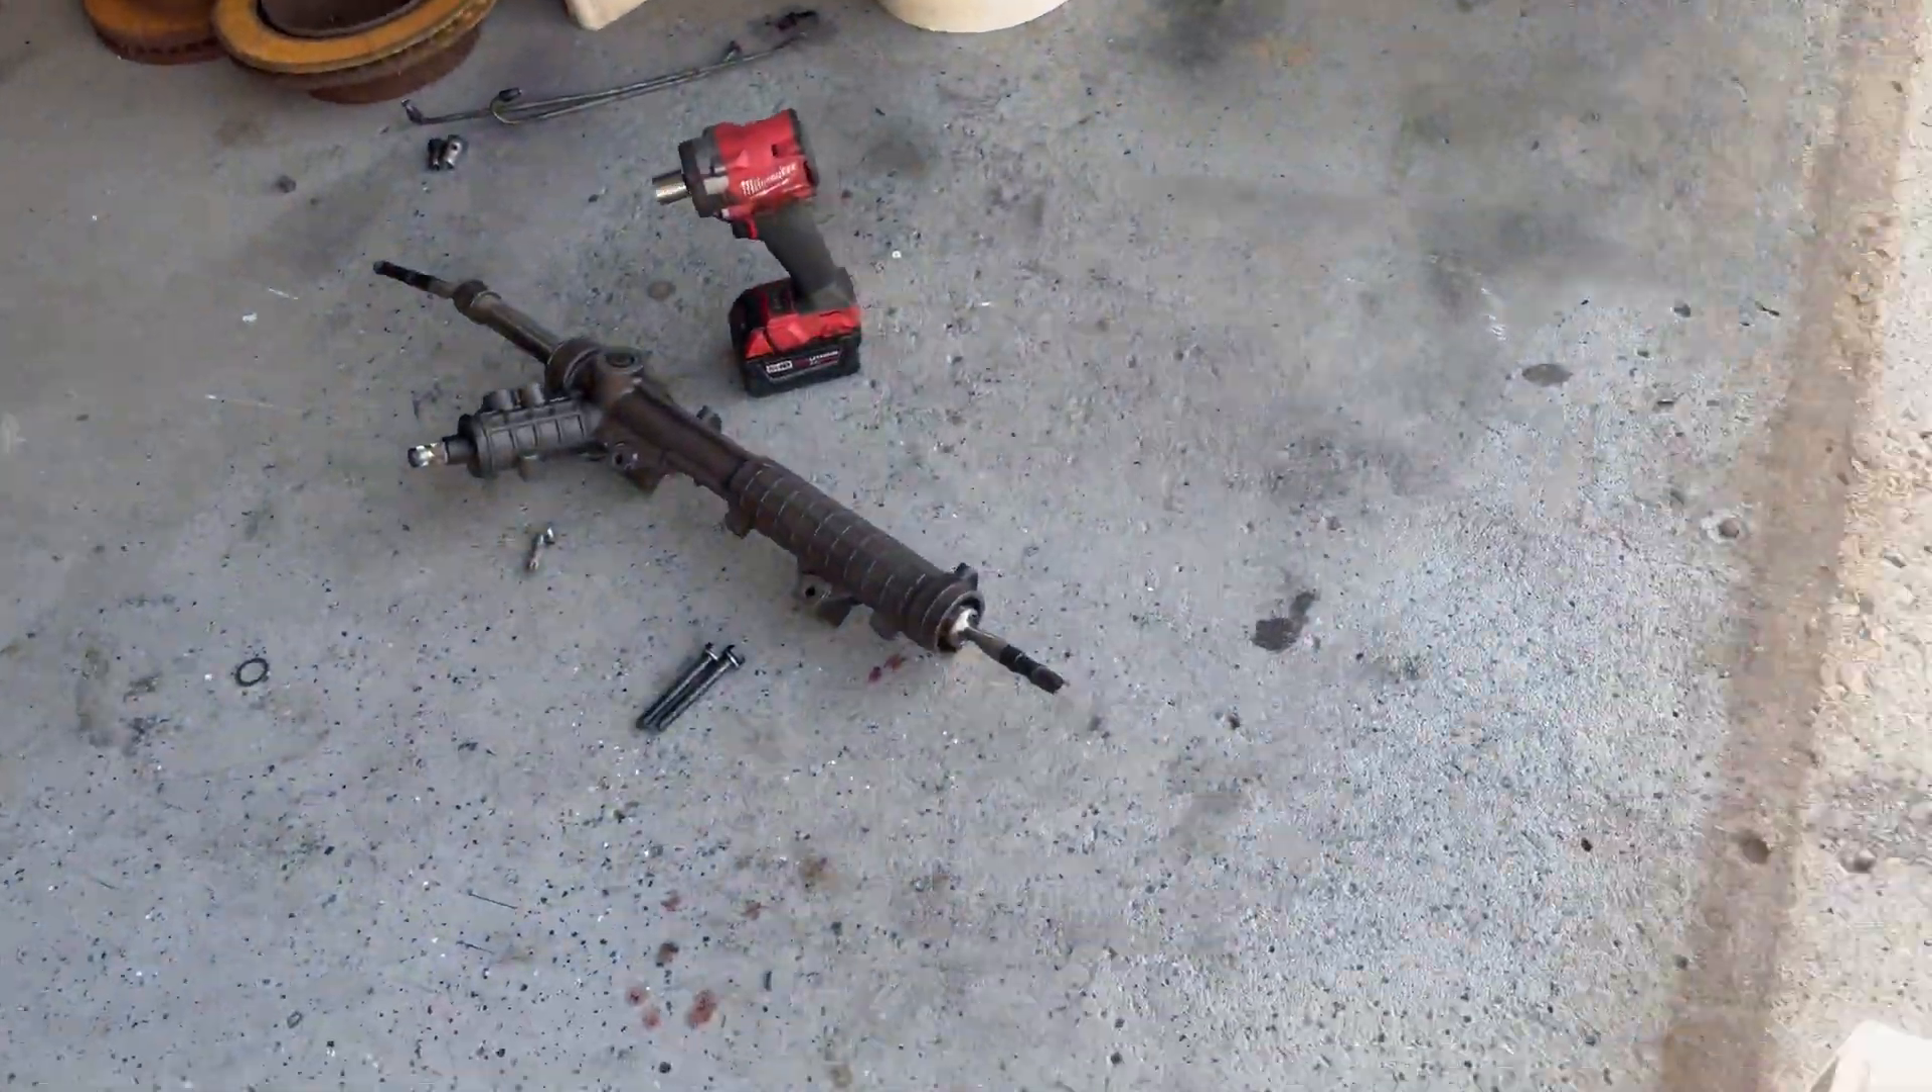So i got the rack out over here and now we are going to need to basically go through and just touch up everything else.